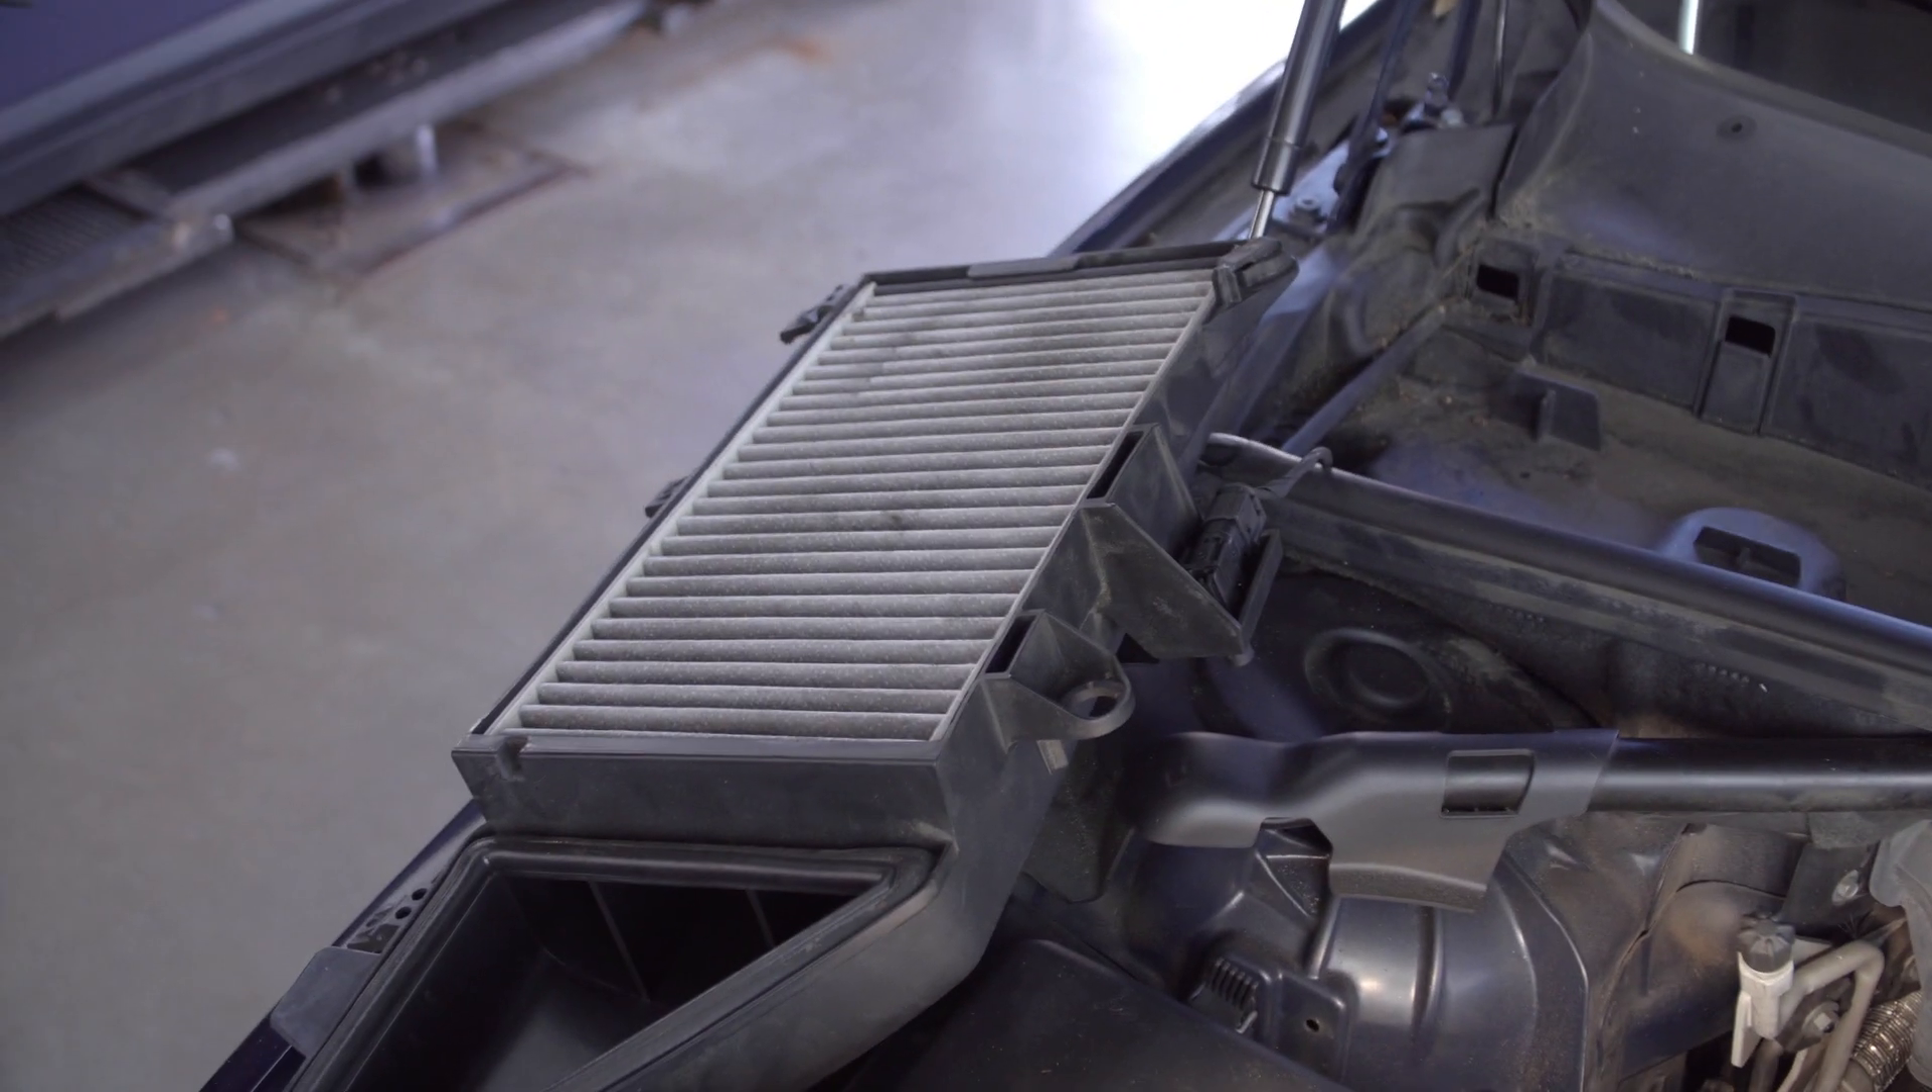Und hier sehen wir auch schon den Filter drinnen.